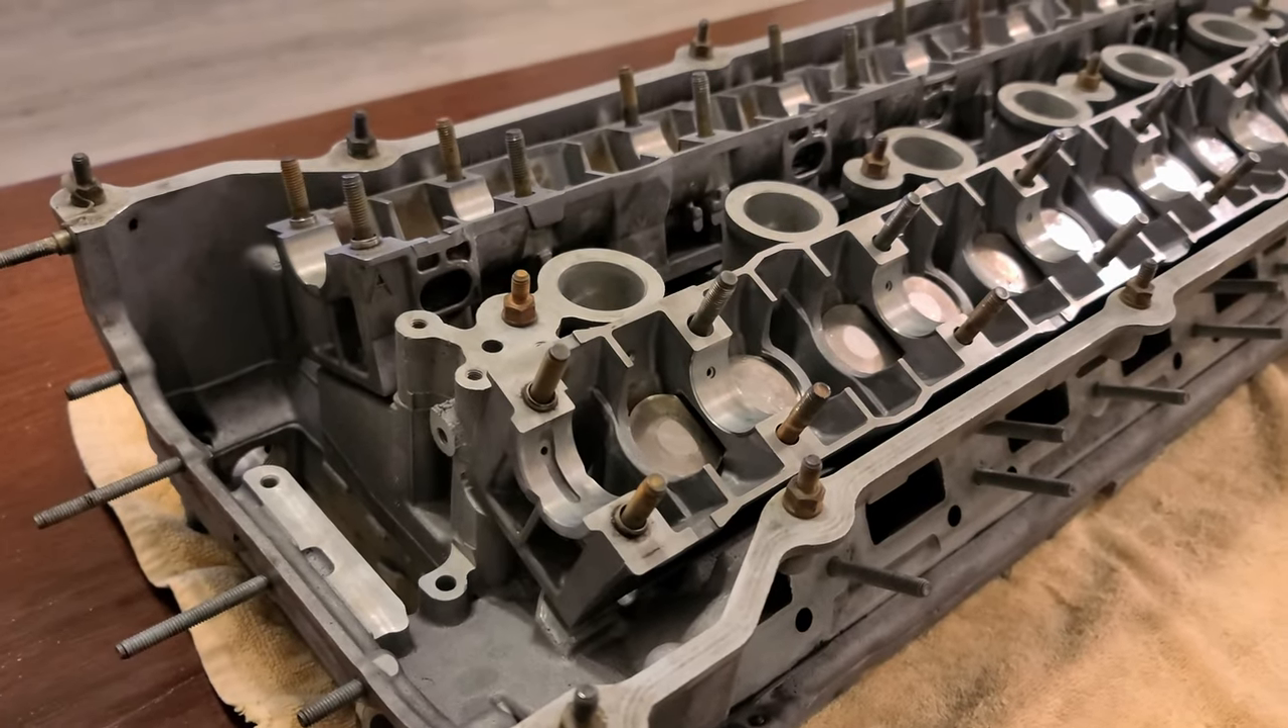The head is done everything except the camshaft.